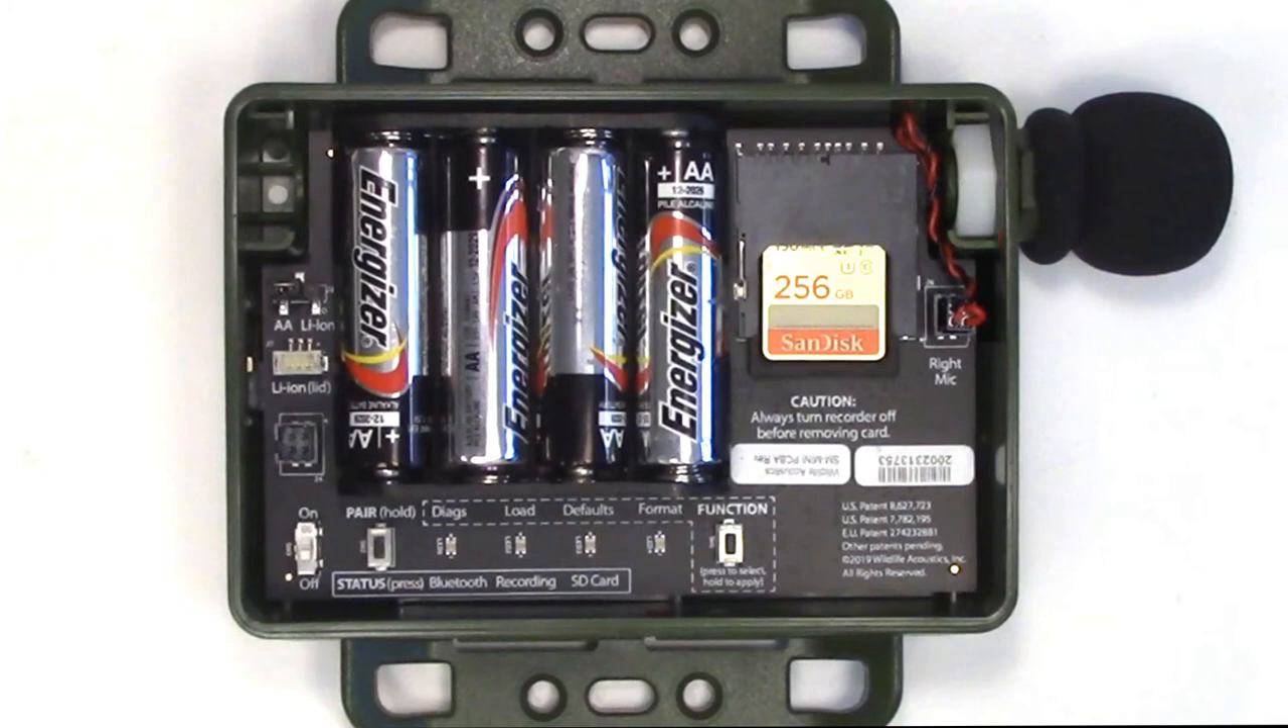That's it. The acoustic microphone is installed.